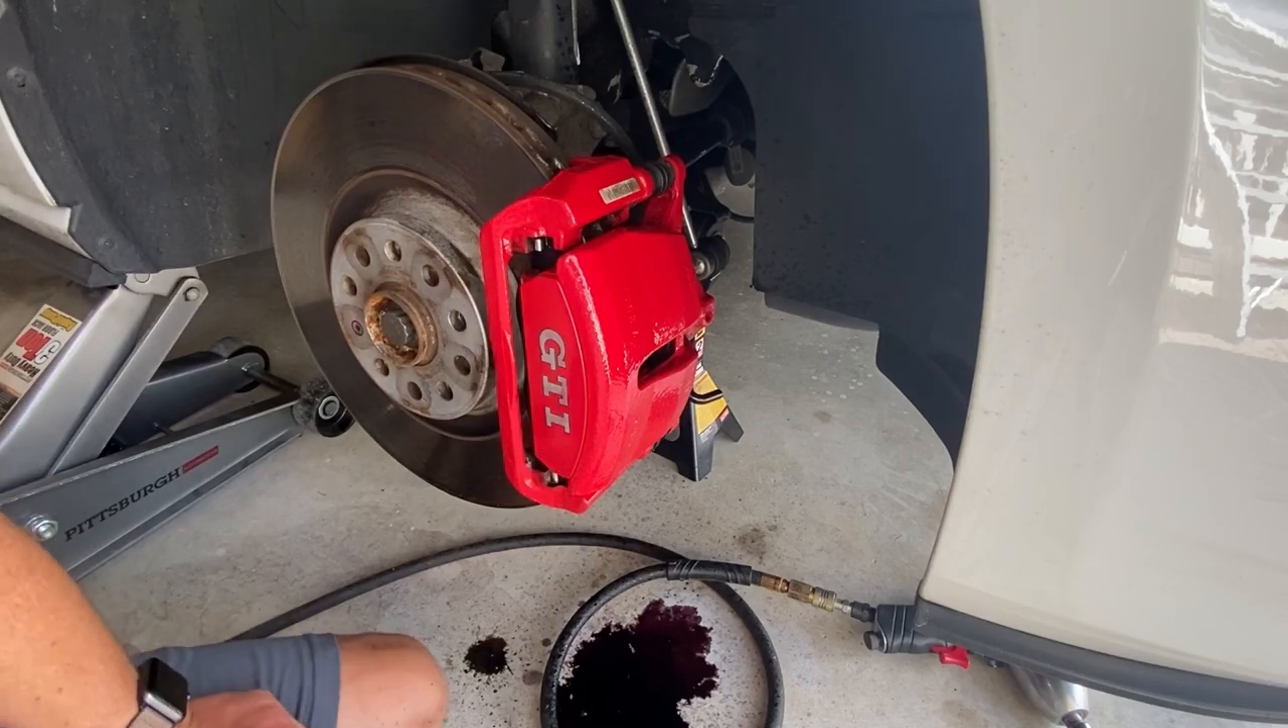So I've got the wheel off.